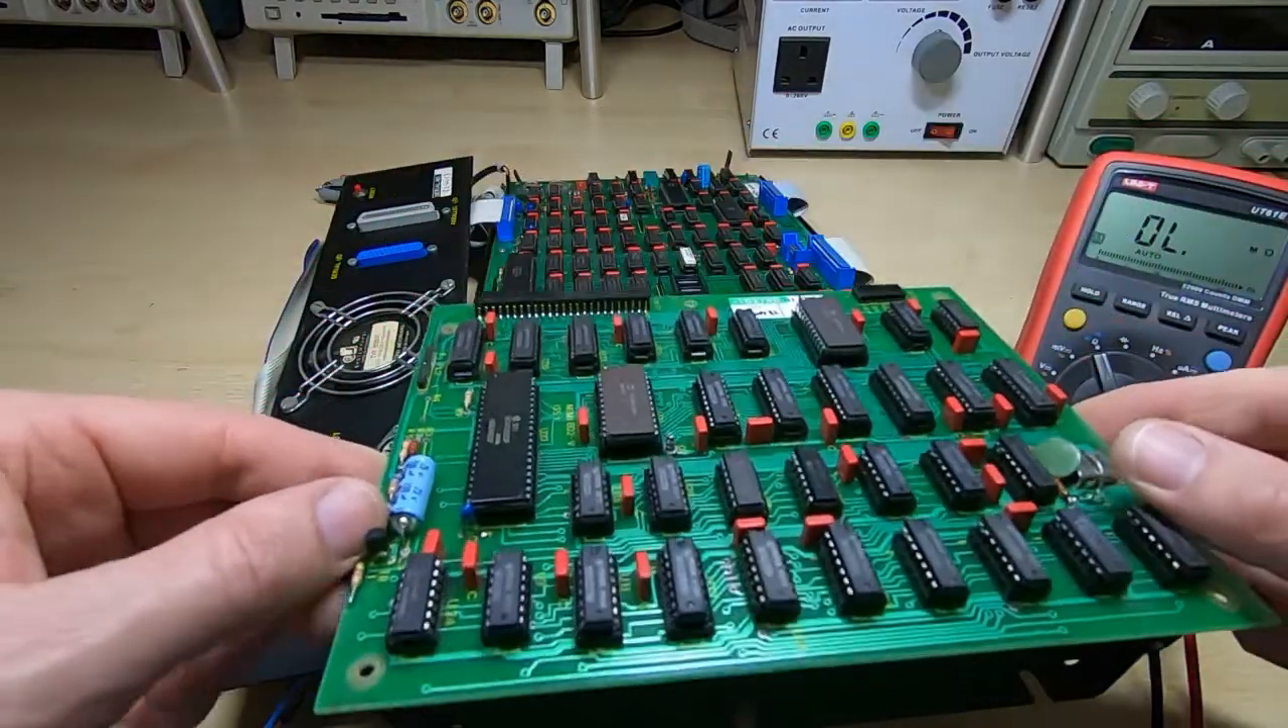I've taken the second board out.